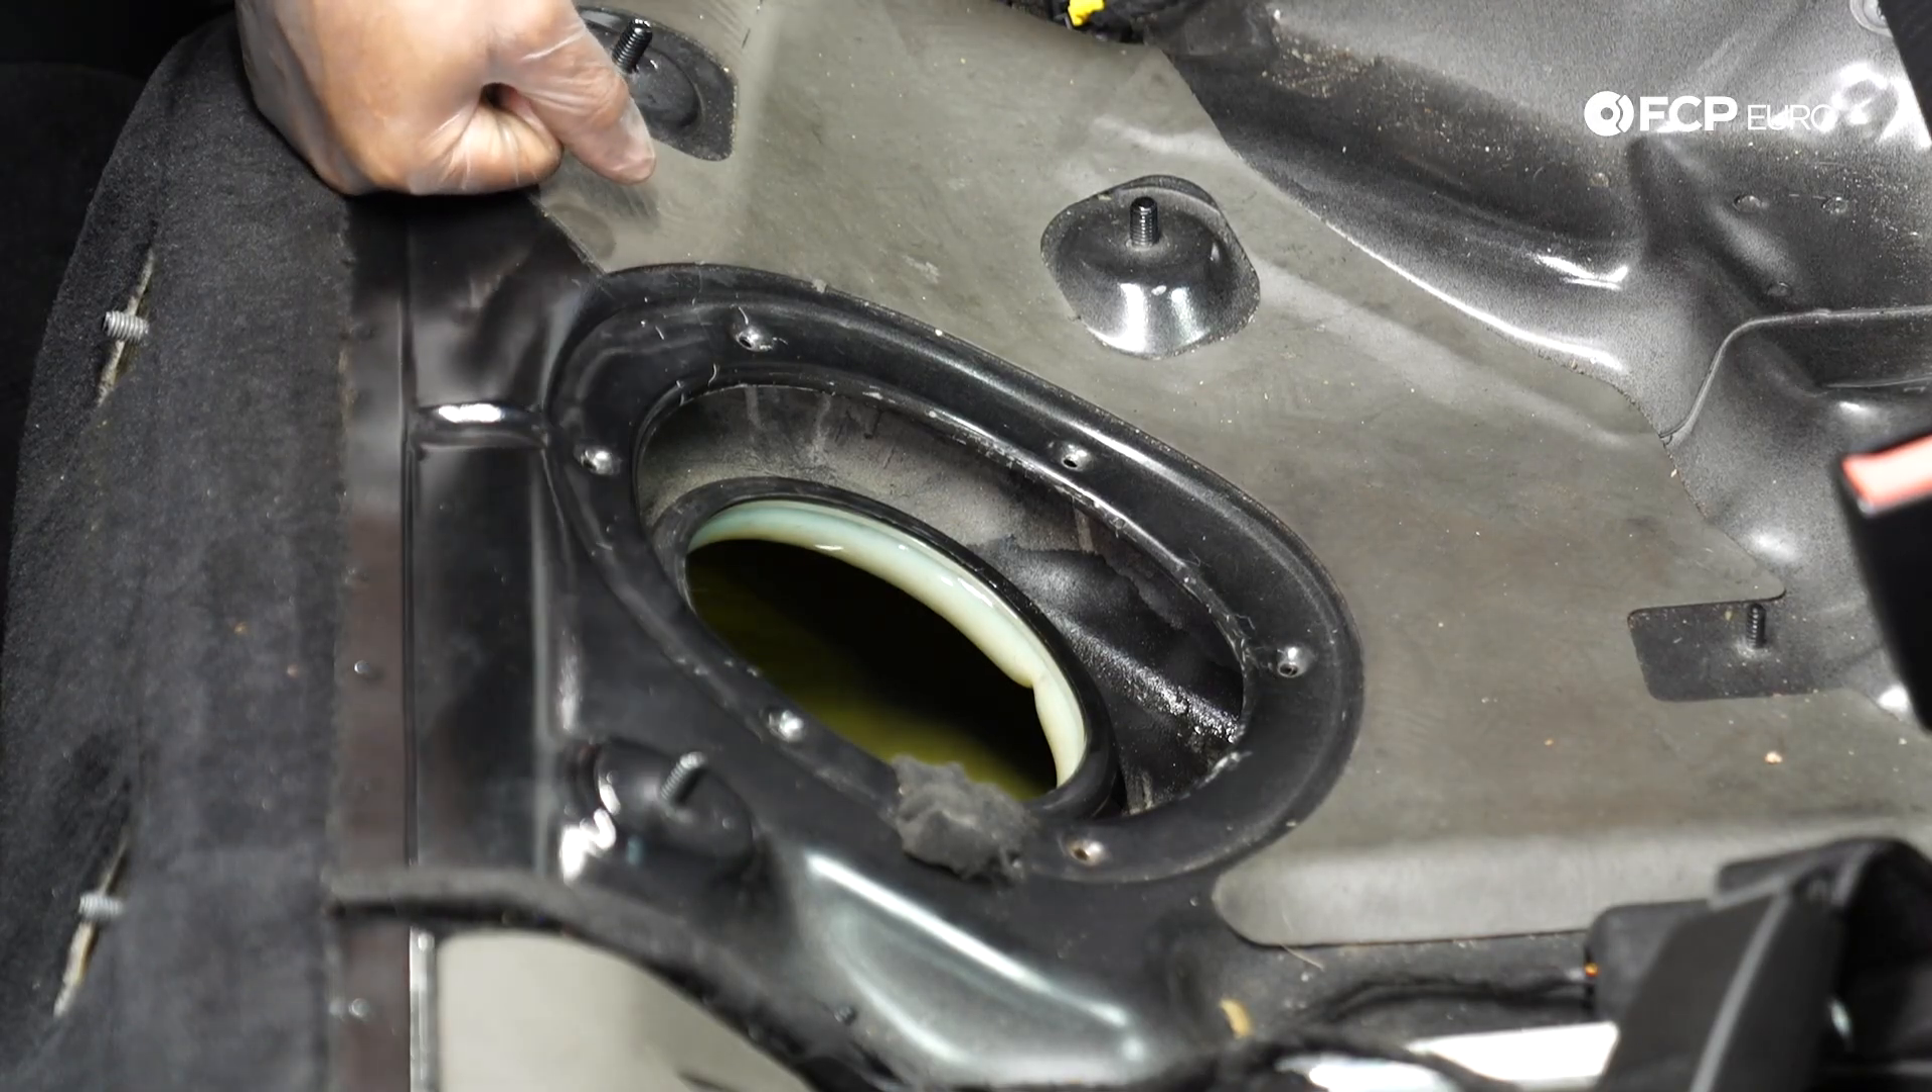So now the fuel pump assembly is out.